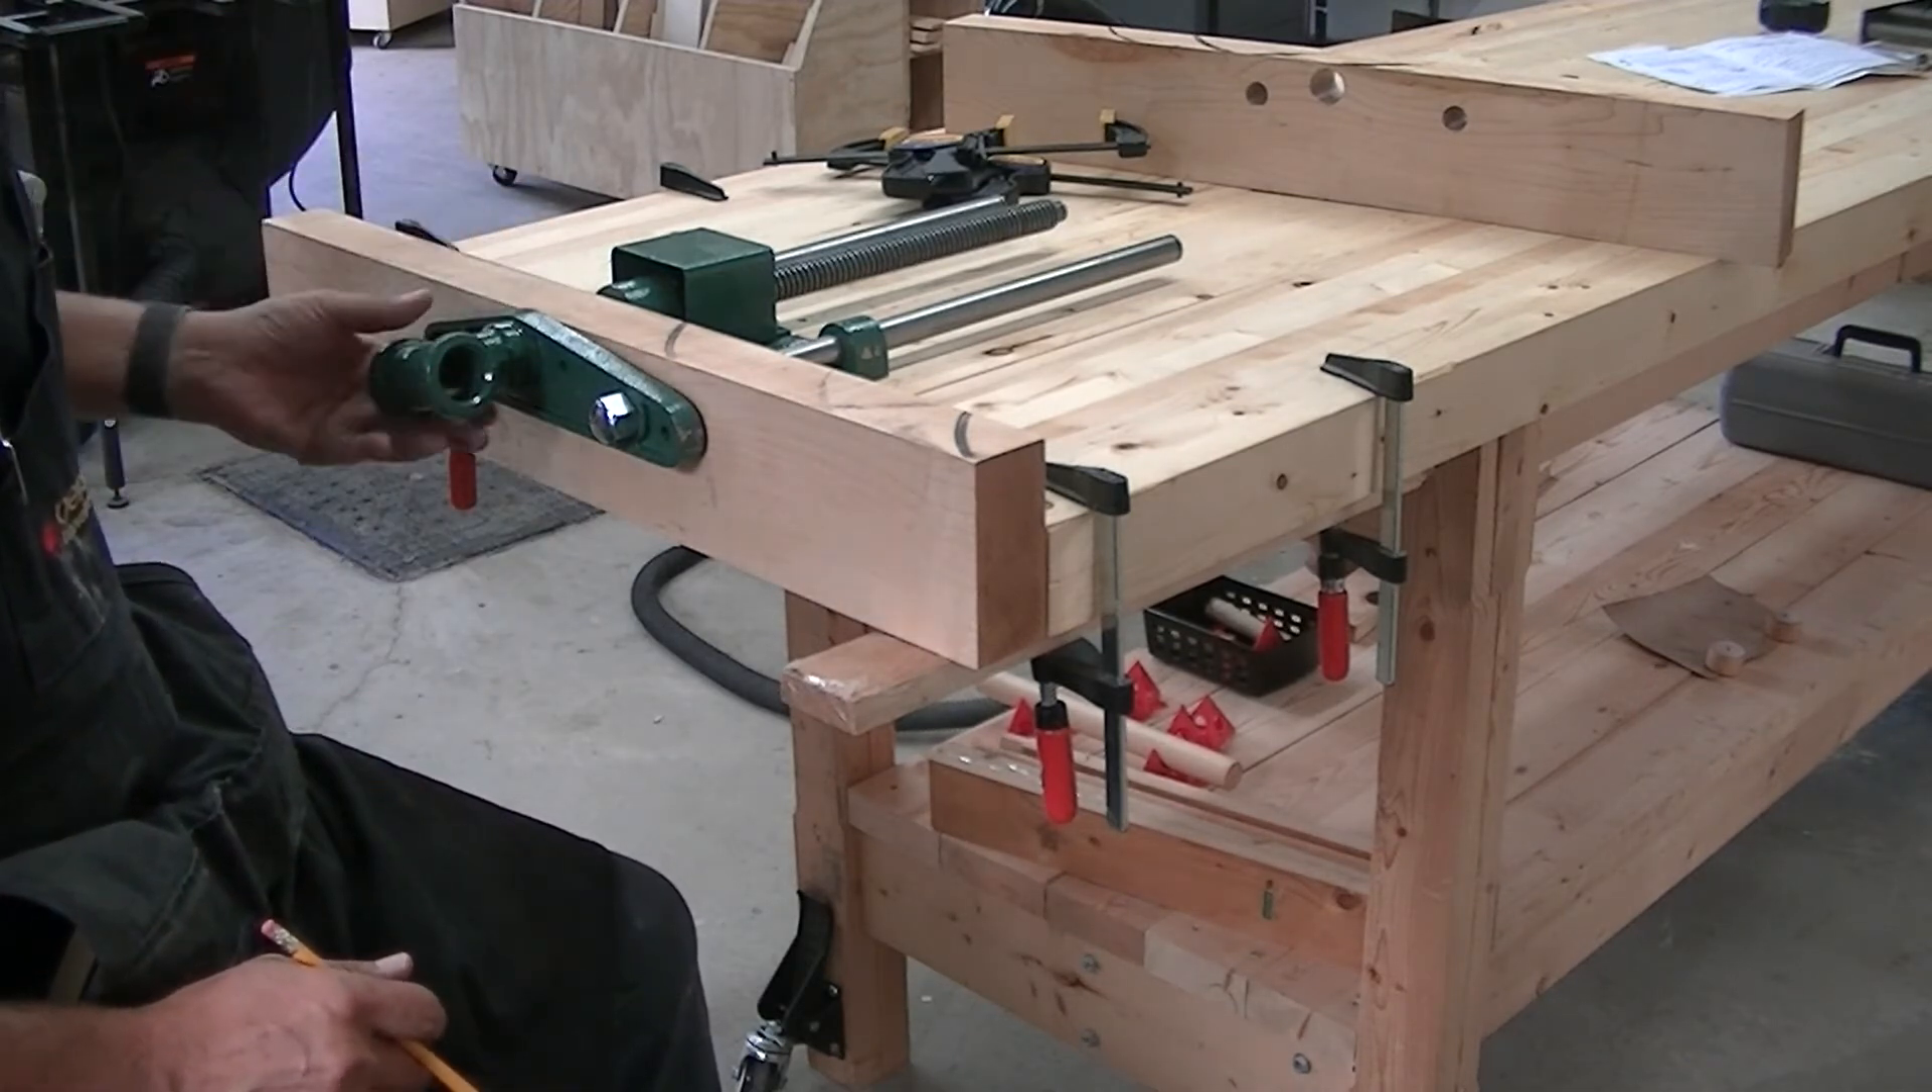All right, I've temporarily mounted the rear jaw into the vise system using the actual gears and all that.